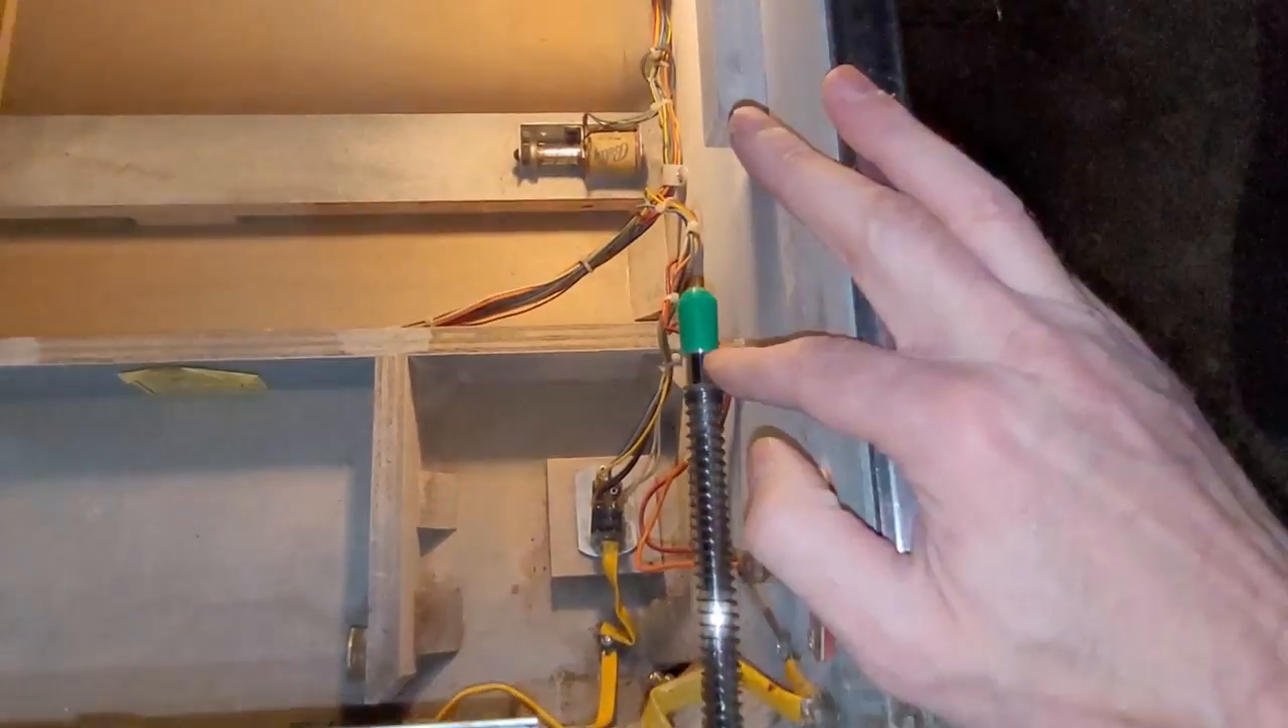Also i took apart cleaned up the shooter rod and installed a nice cute green shooter tip.